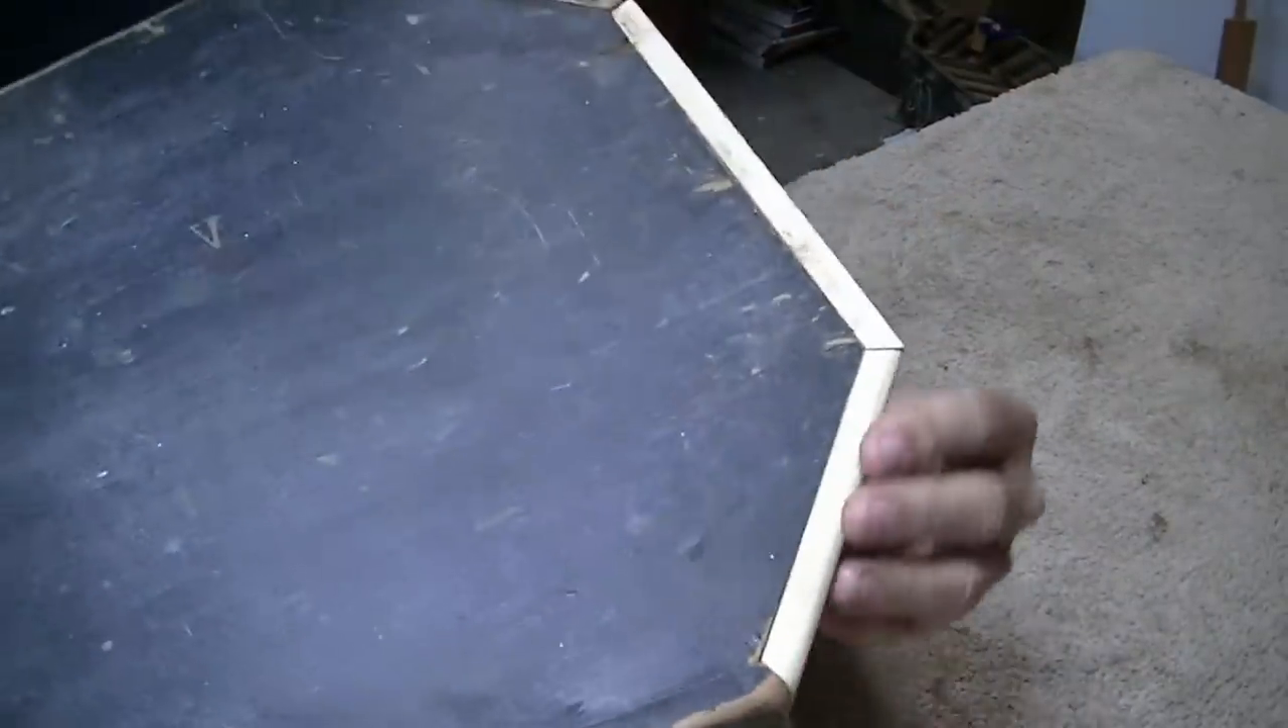I've repaired the lid on this case. You can see how I put in new wood obviously.